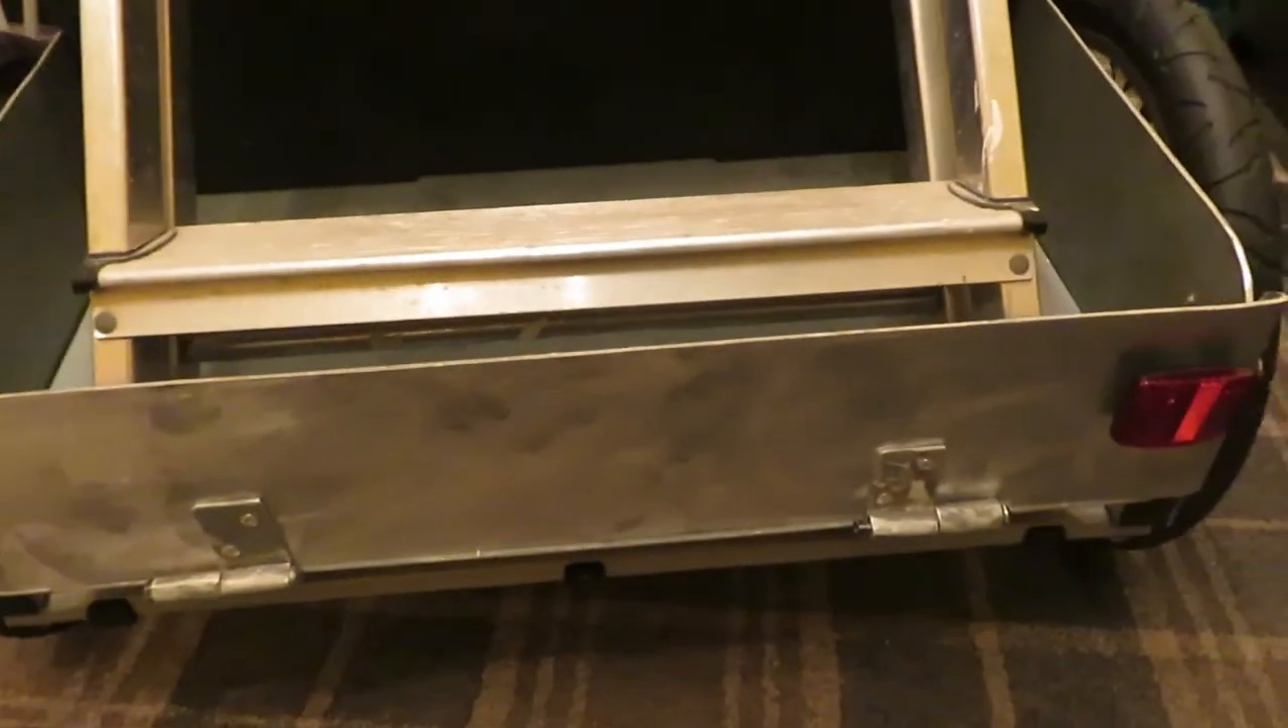I've sort of emptied my tools out of some of the toolboxes here but just to show you what I'm doing I put the tailgate on and I made some slip hinges.